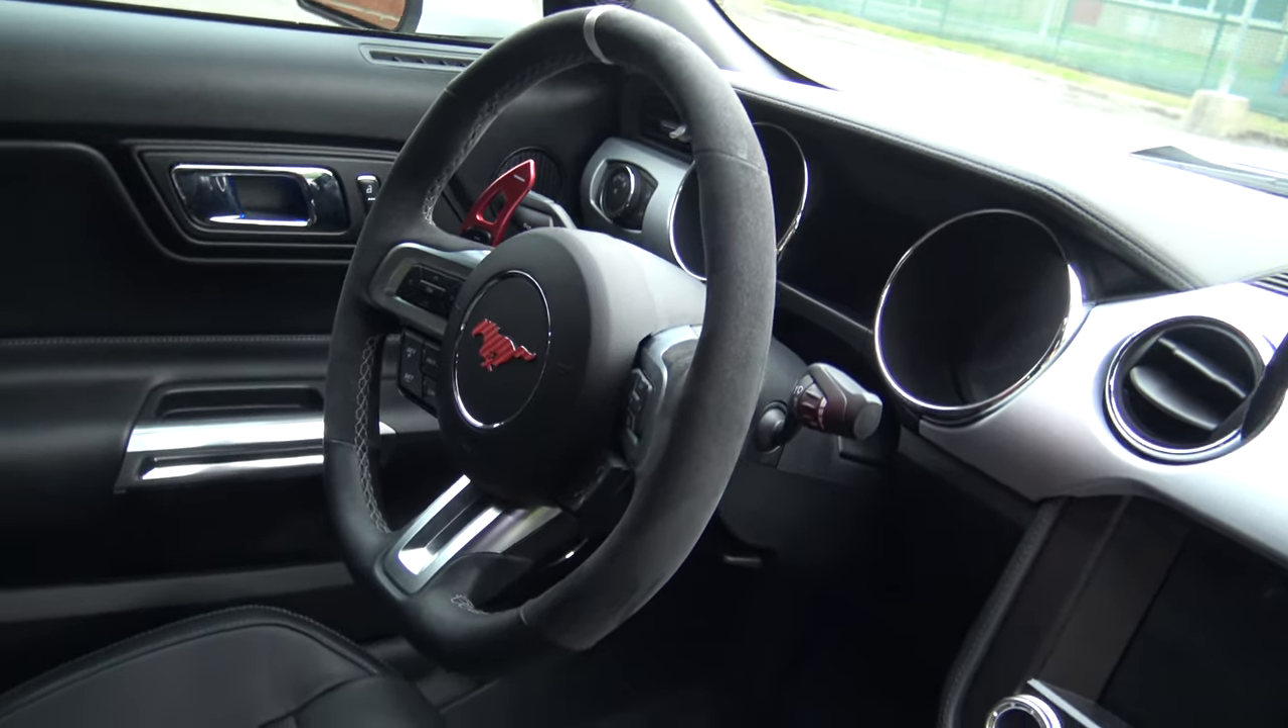So for the purpose of this video, I already had my steering wheel on with the paddle shifter extension.